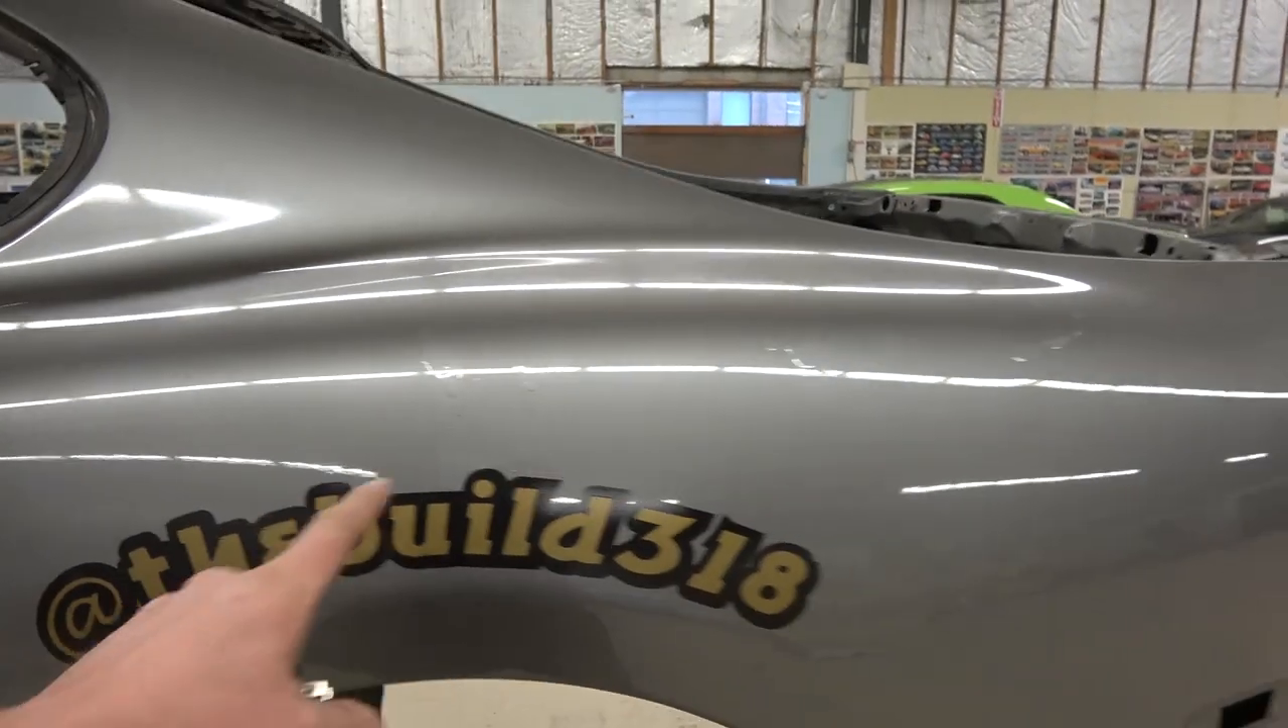But on the Supra this week I still got to get those stickers off because I've been lazy and didn't want to get them off.